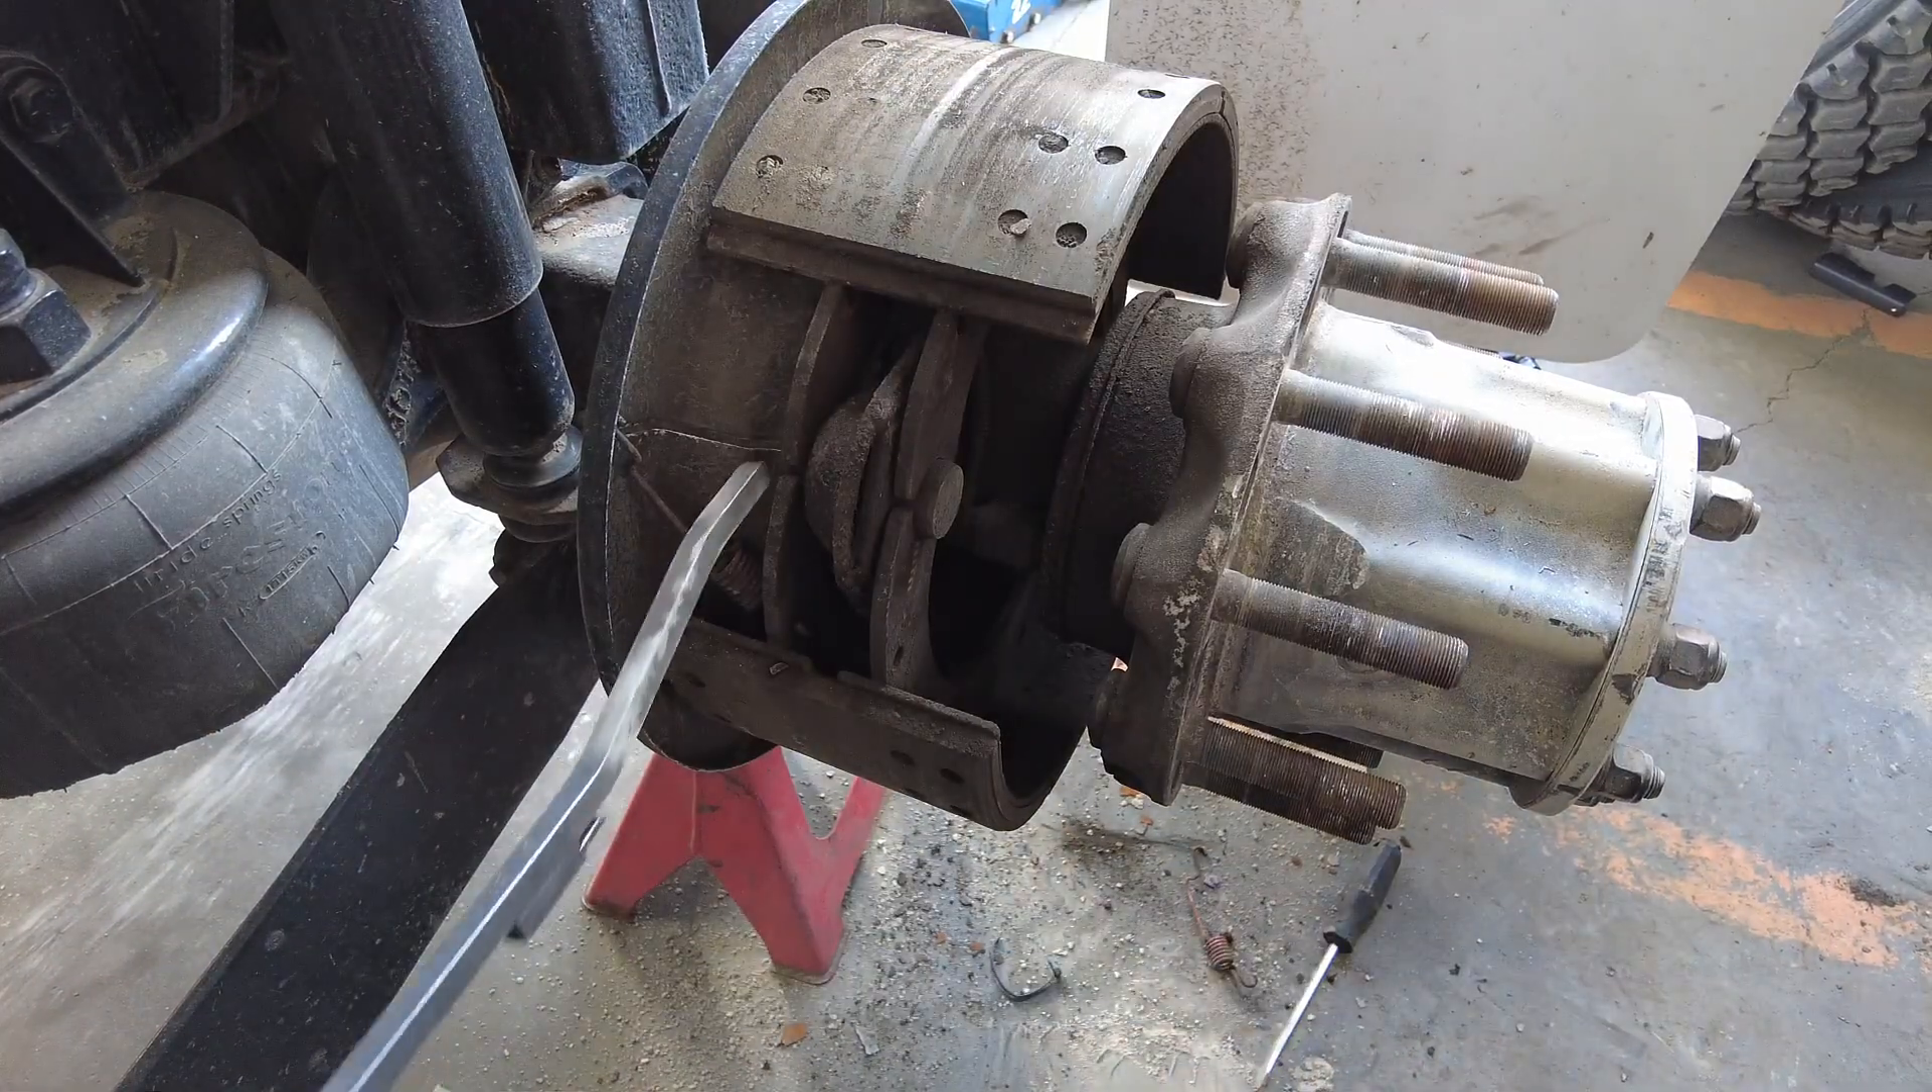At this point you should have the brake shoes exposed.